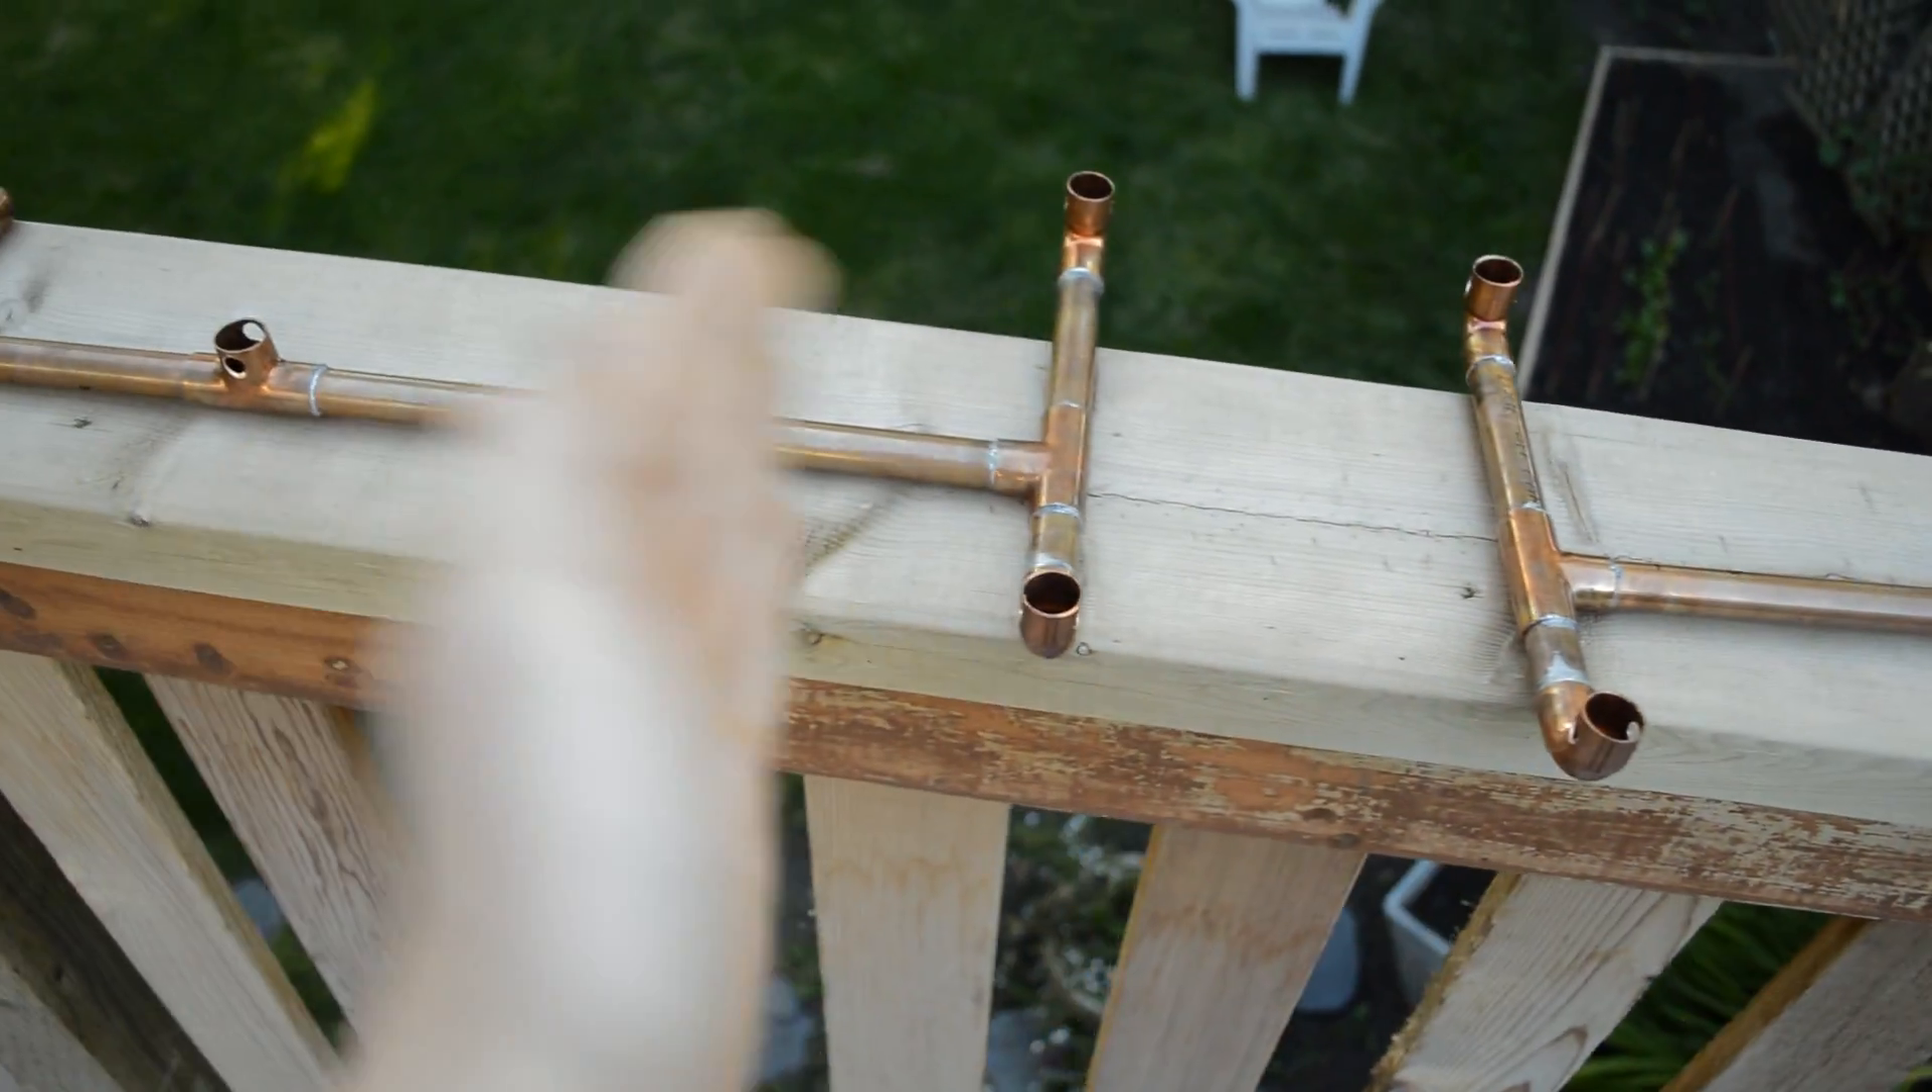You may have noticed these three open connections one on the T joint and then there's these two elbows here and here.